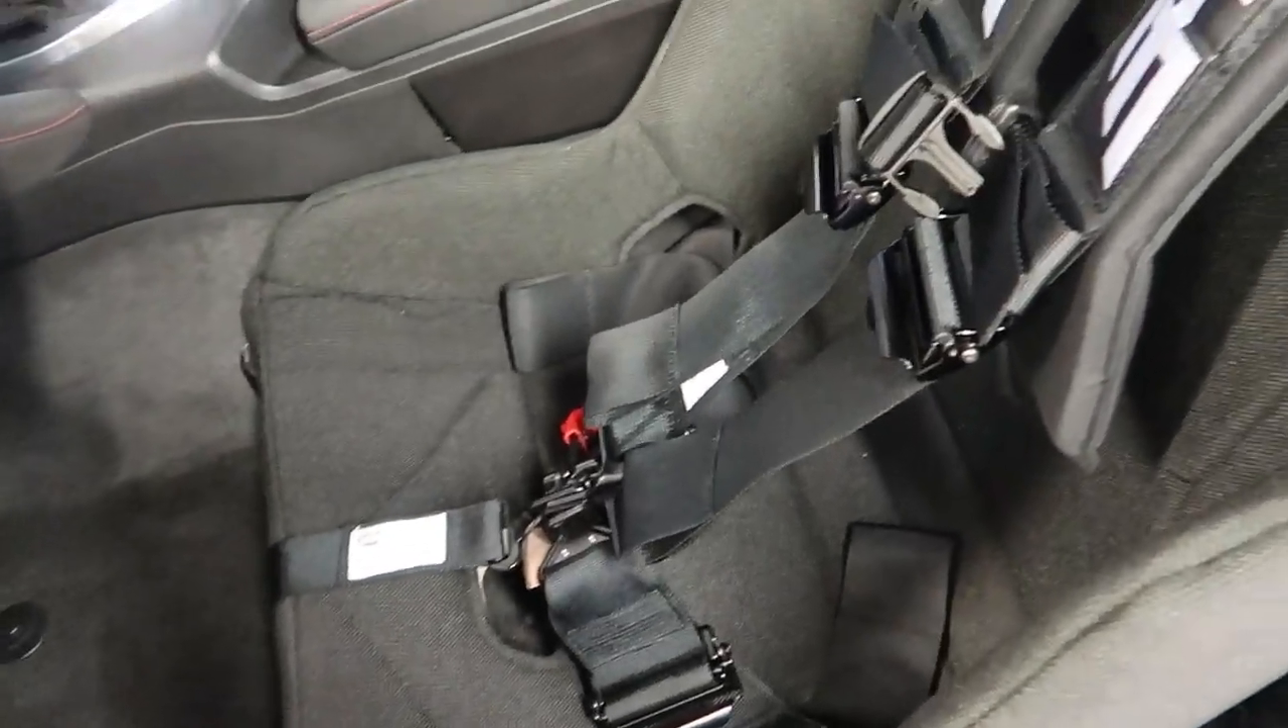But there you have it PRP seatbelts in position good to go for my size.